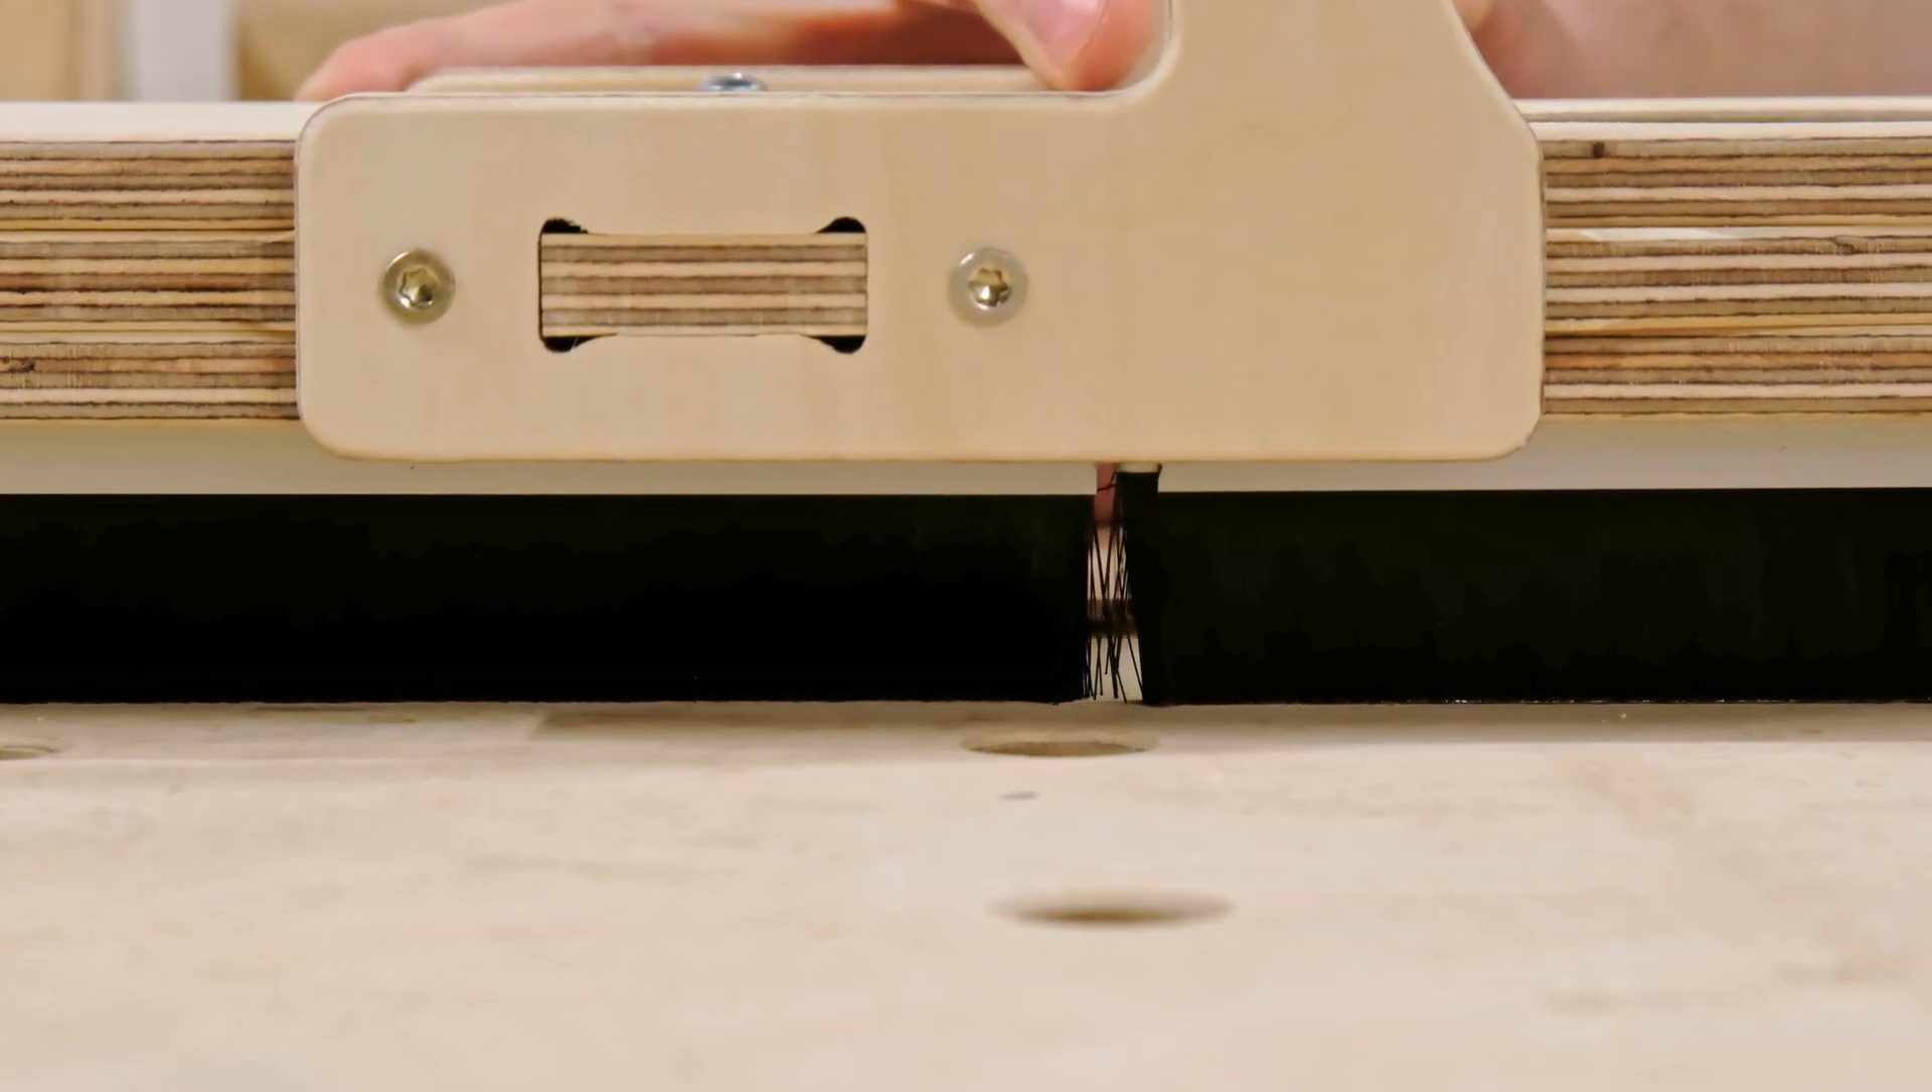To be honest, it doesn't look perfect. But the small gaps we have shouldn't affect the dust collection that much.